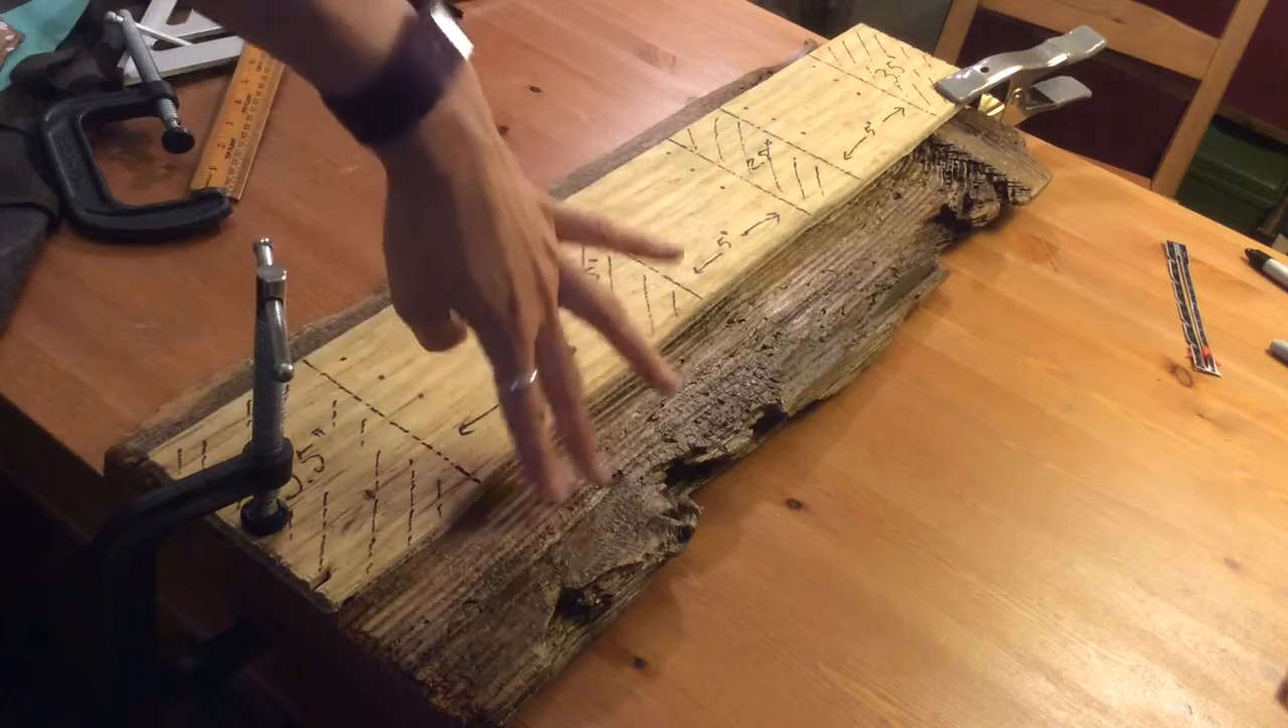I have clamped my template board onto my actual board and i clamped it to the table.